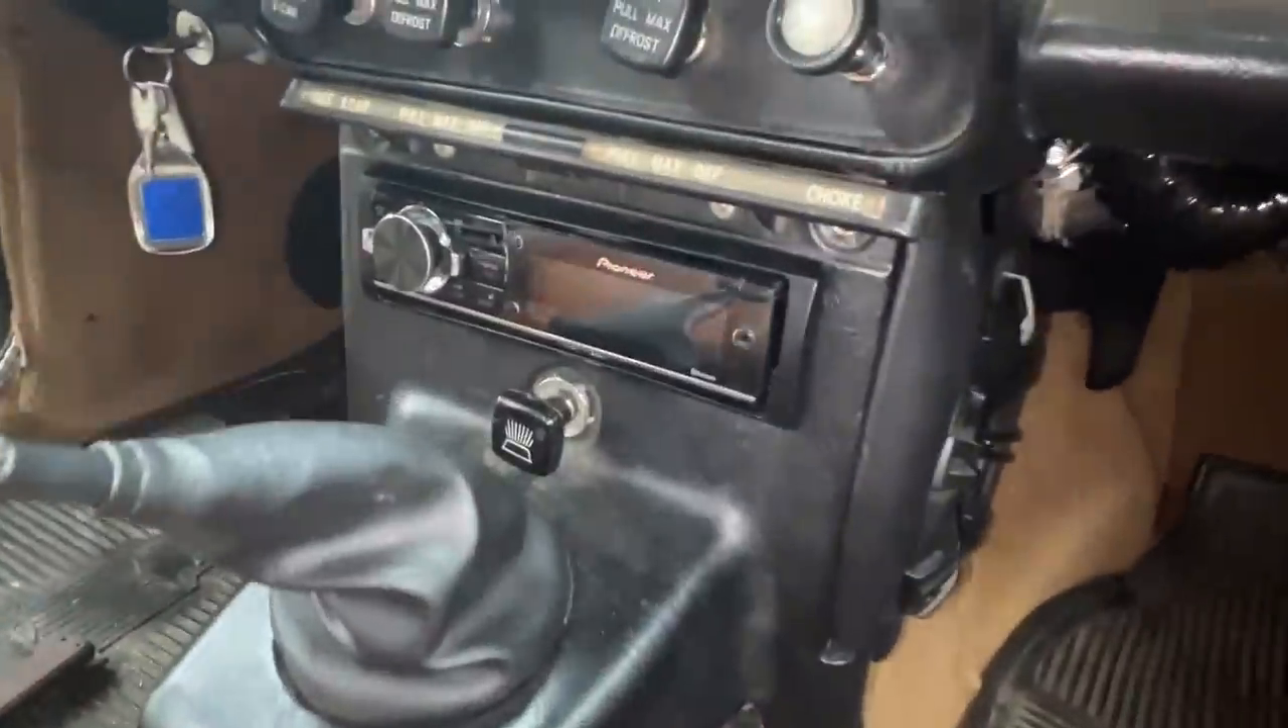All right The radio is installed as well And the speakers.